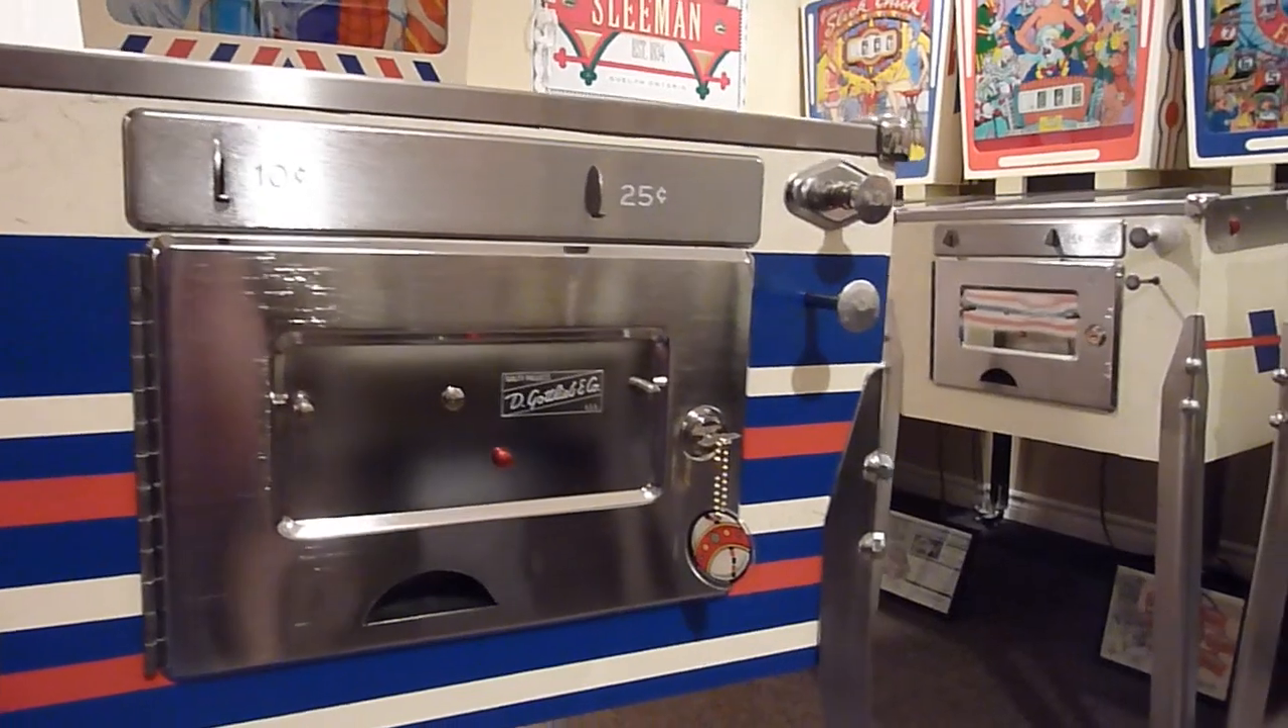Put a brand new coin door and coin entrance plate on the game.